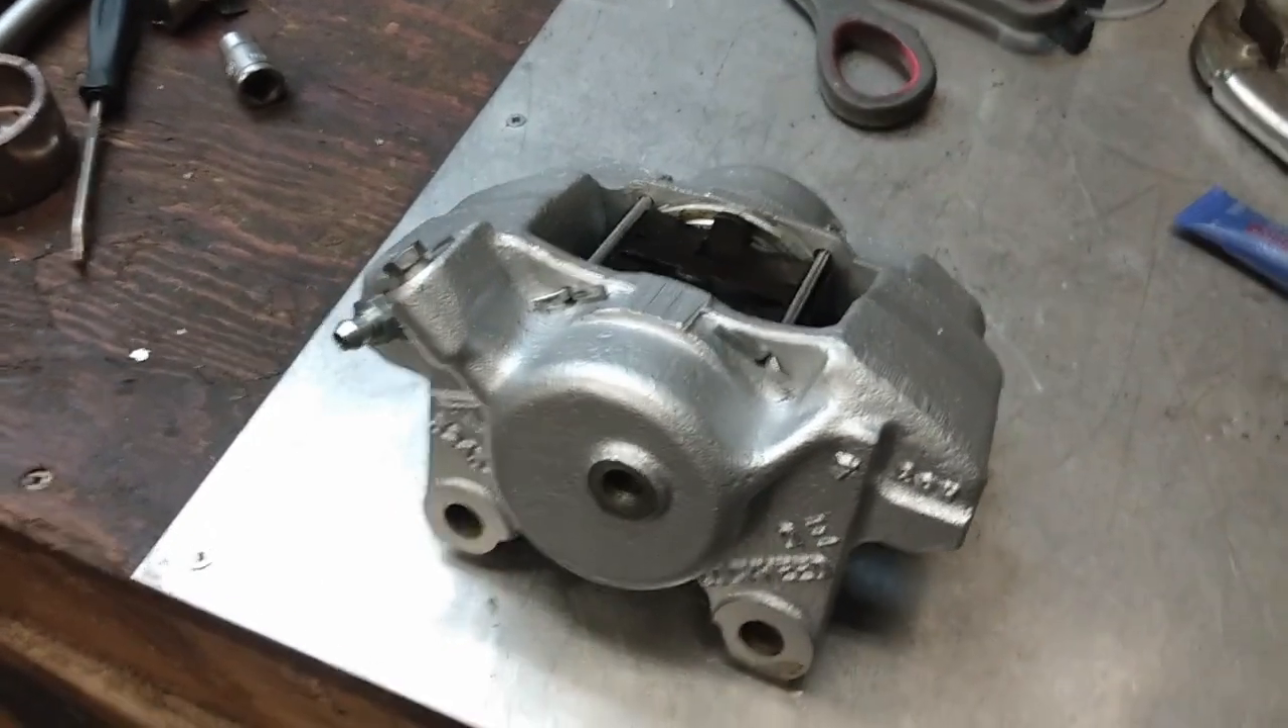So there we have one of the brake calipers repainted and all put back together.